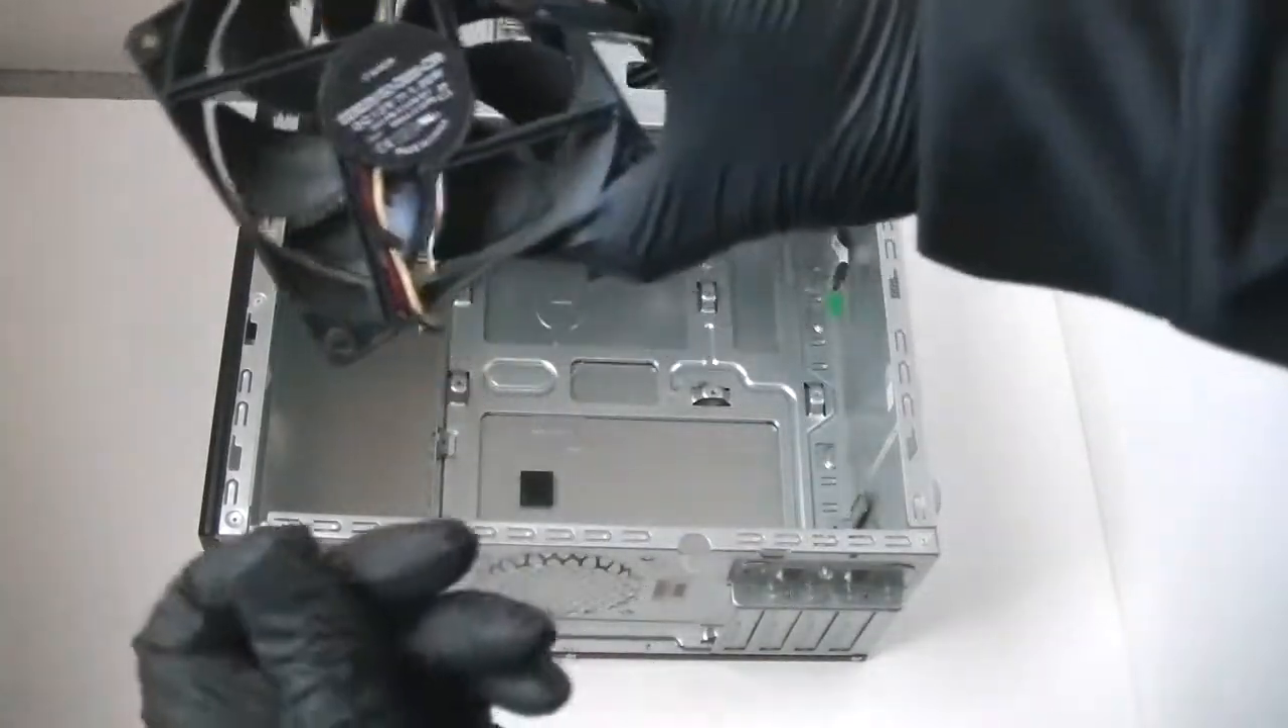We removed the 92mm system rear fan.